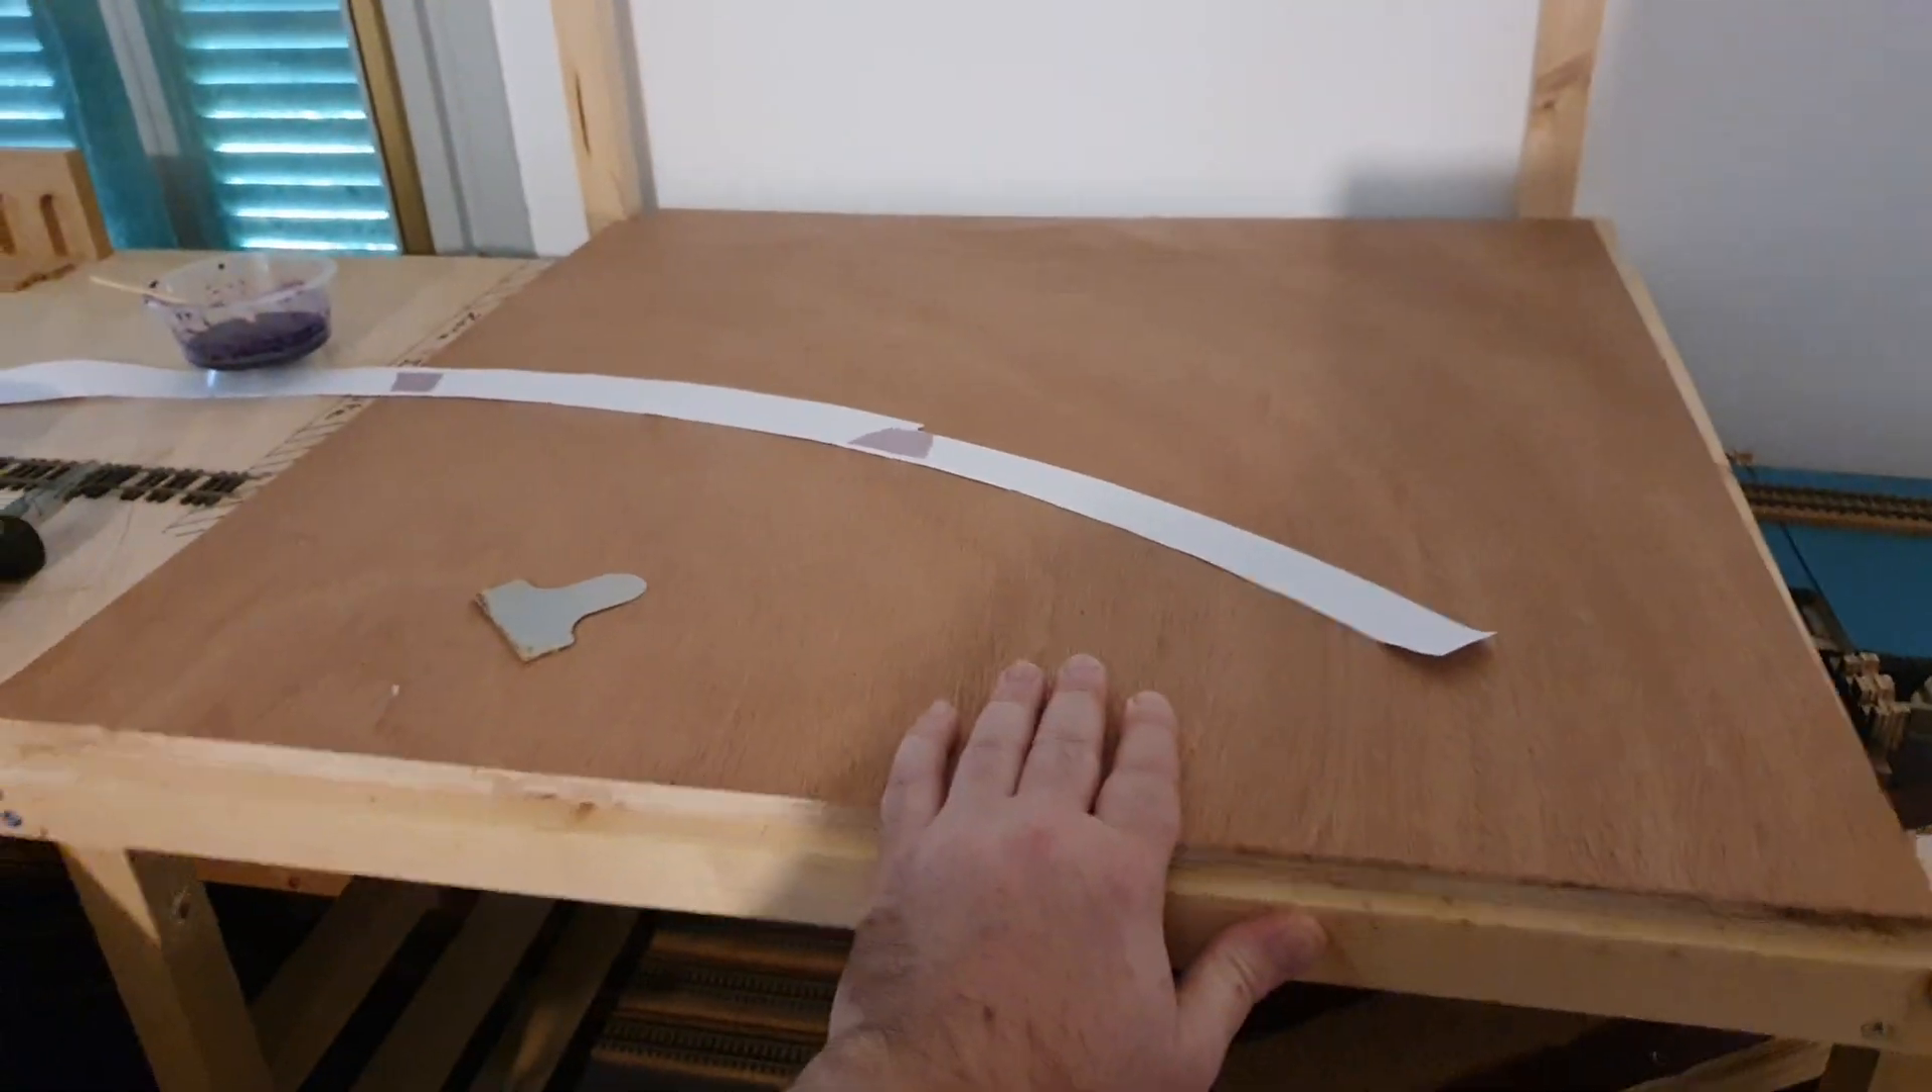J'ai mis en place temporairement à blanc la suite du plateau ici.